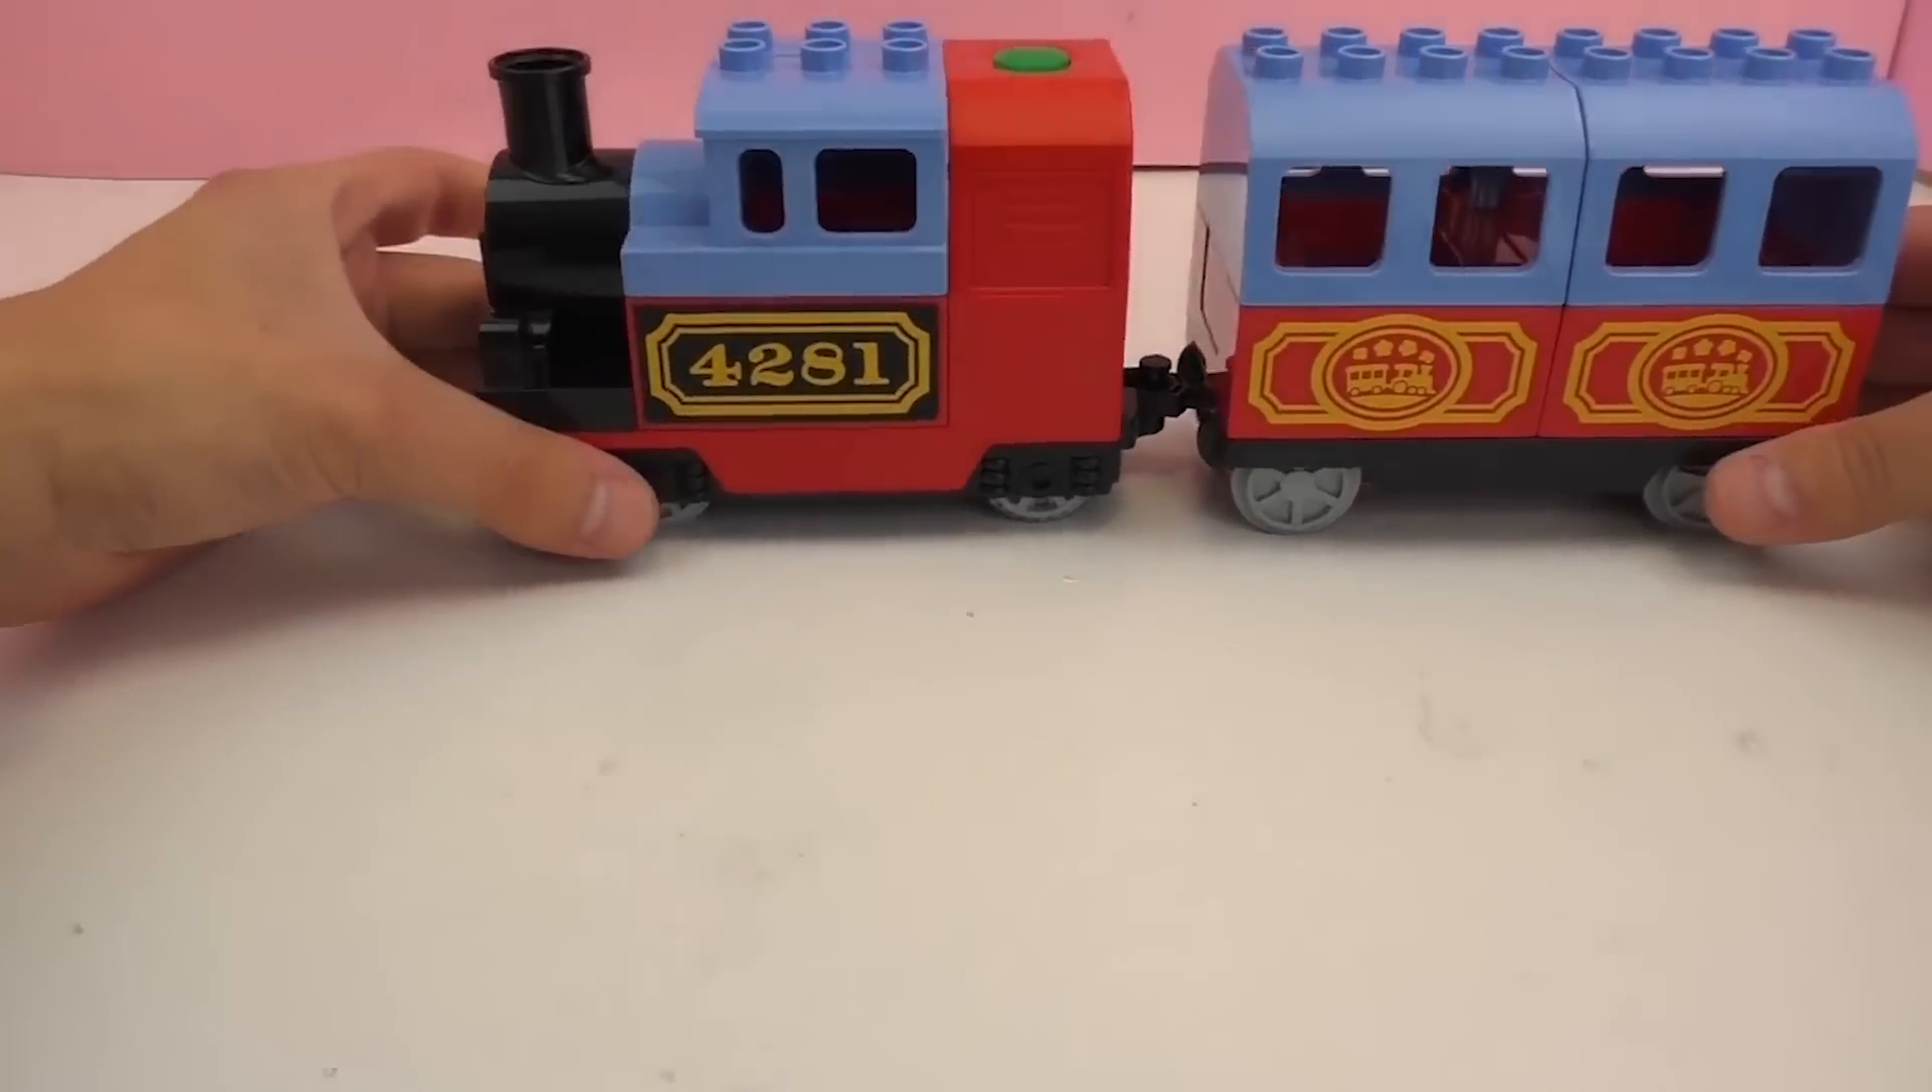On attache le wagon à locomotive et voilà notre petit train.